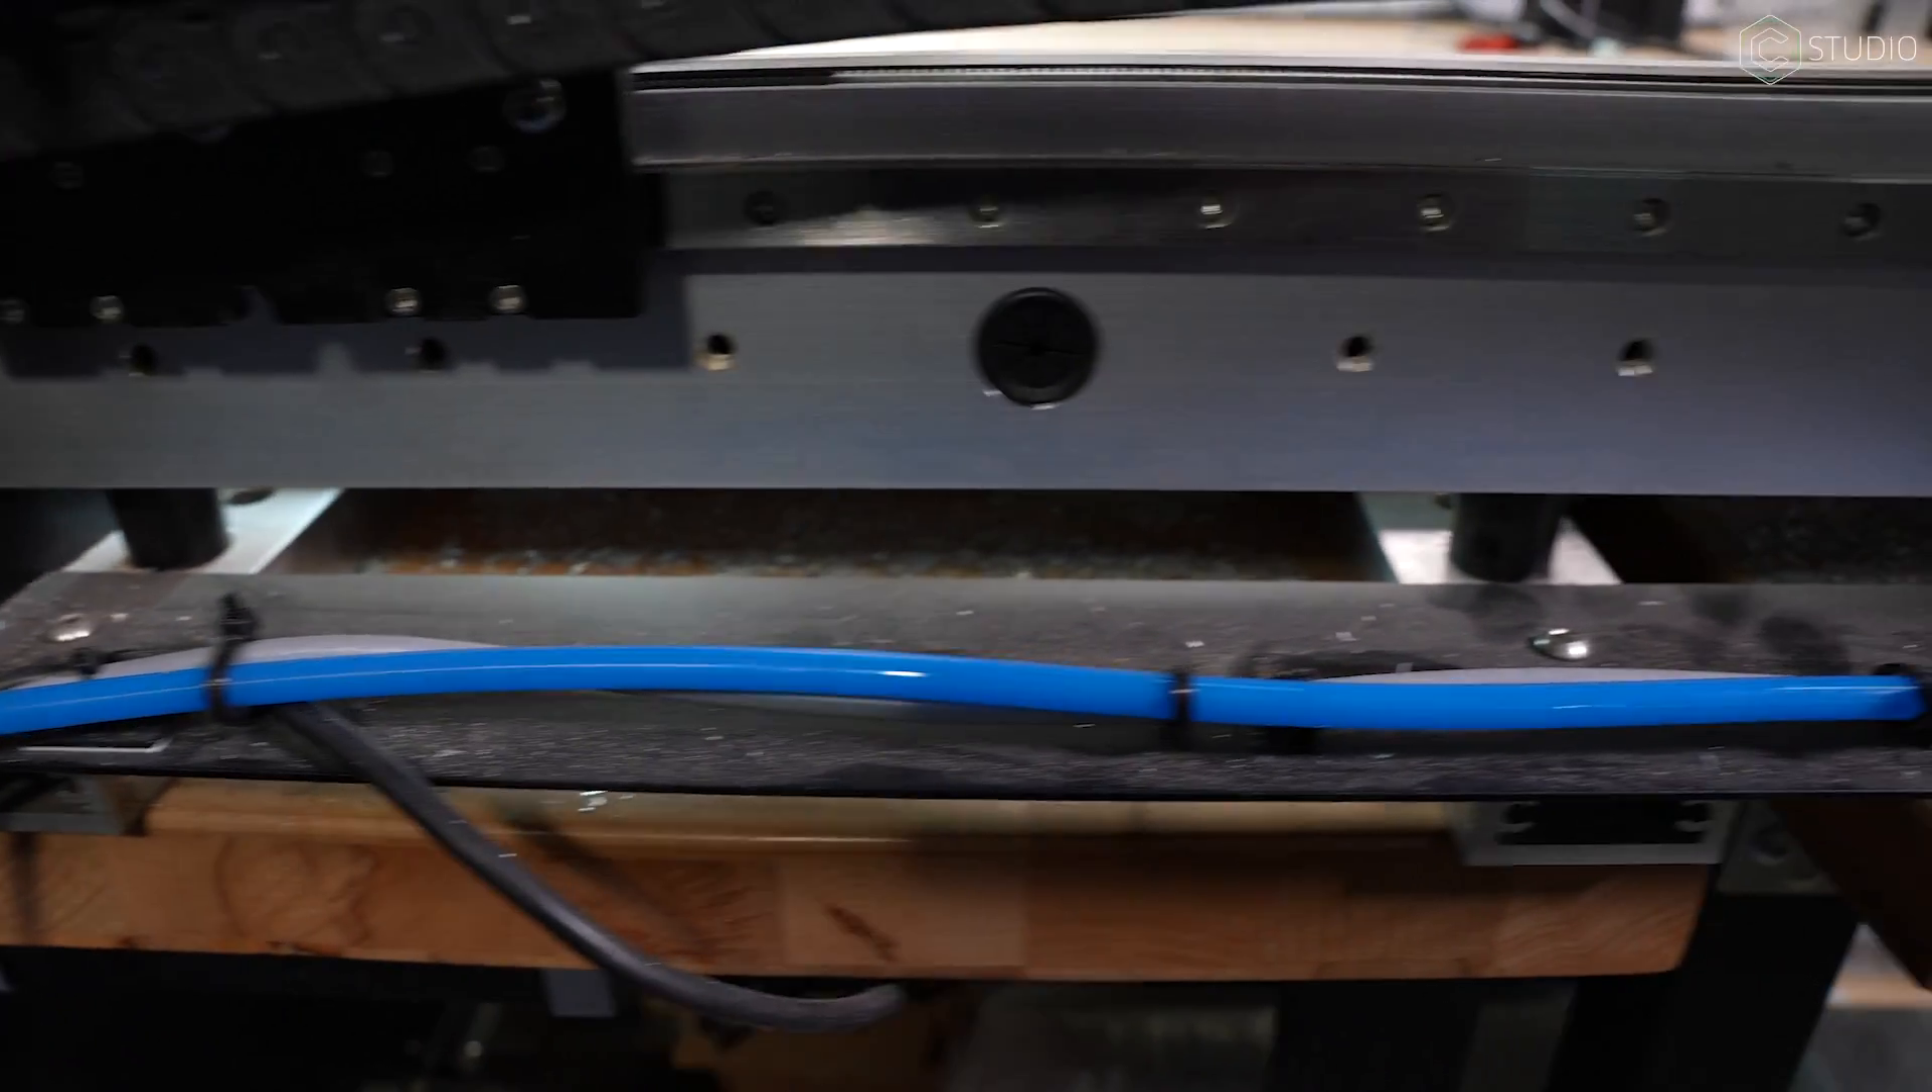In any case, I took the air hose. I mounted it to the existing architecture of the lines running into the drag chain.